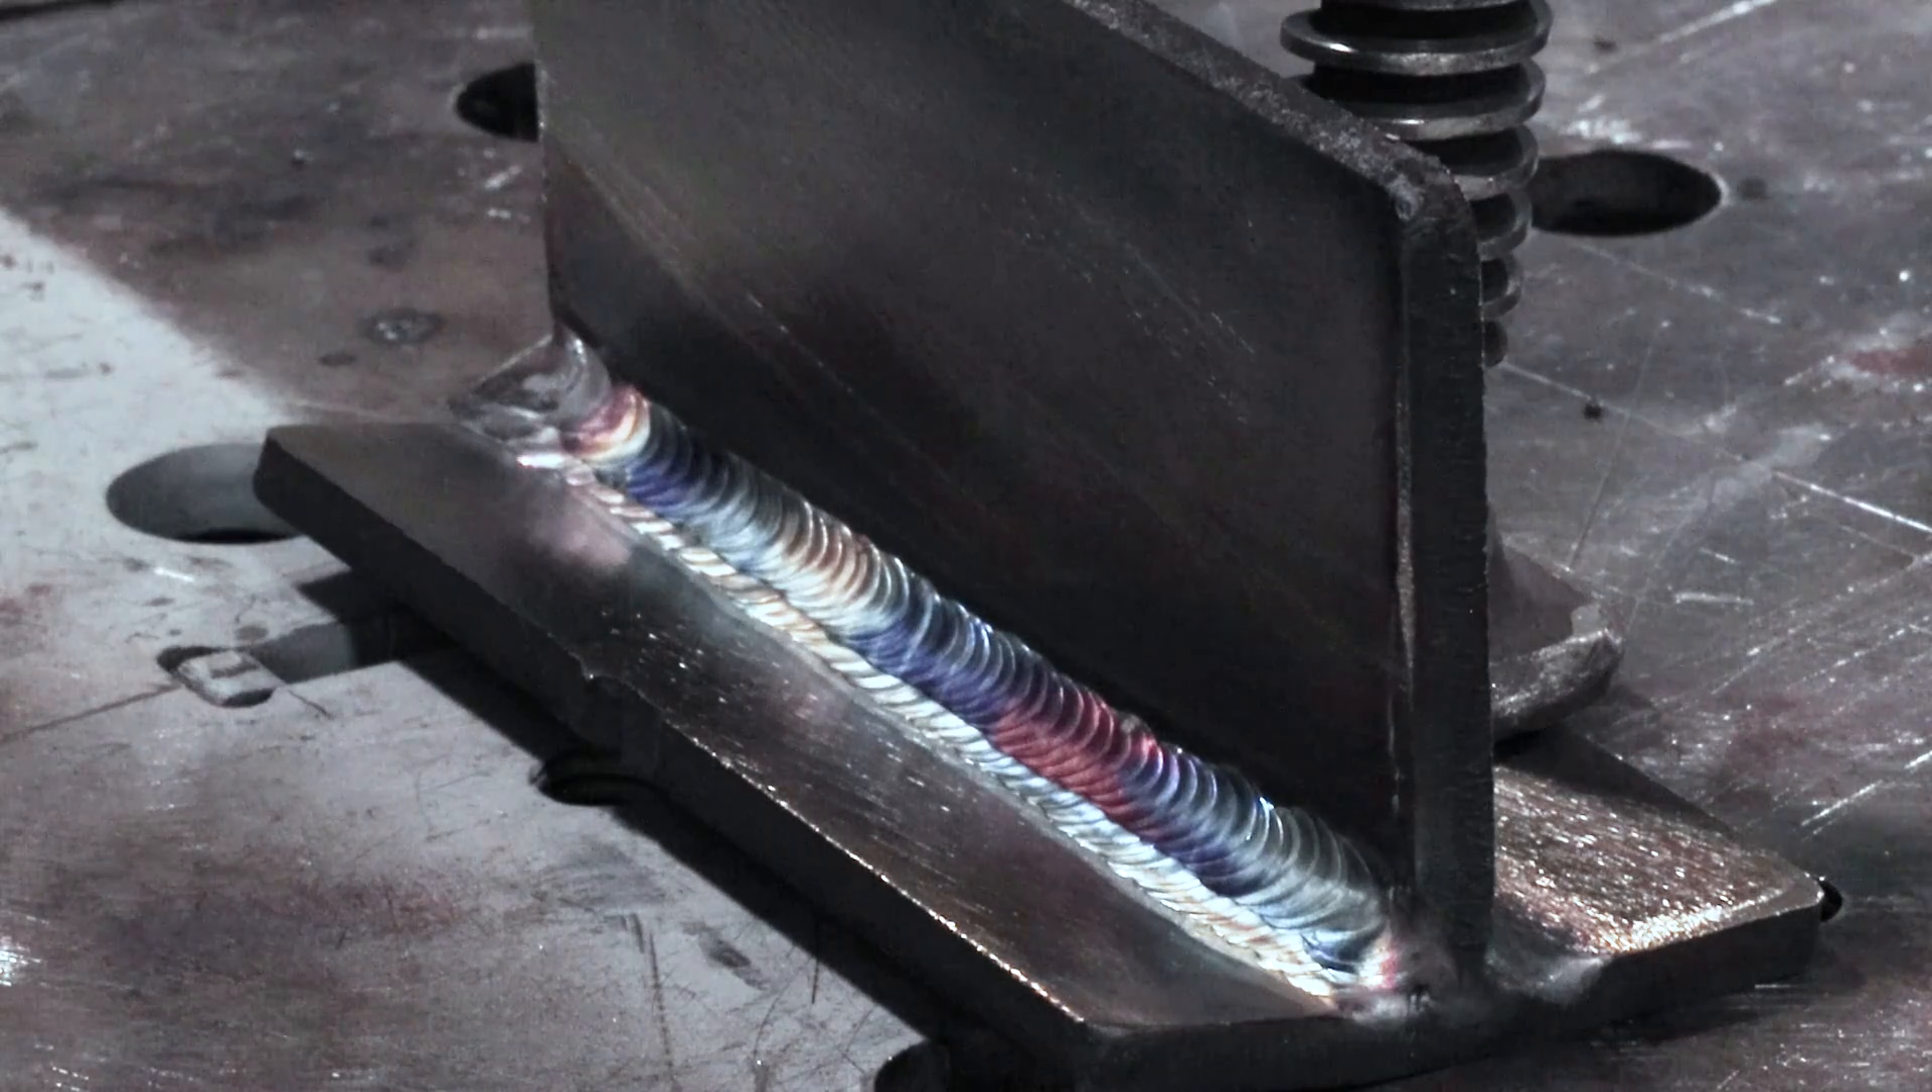All right we got the first weld made with the continuous motion dabbing it.